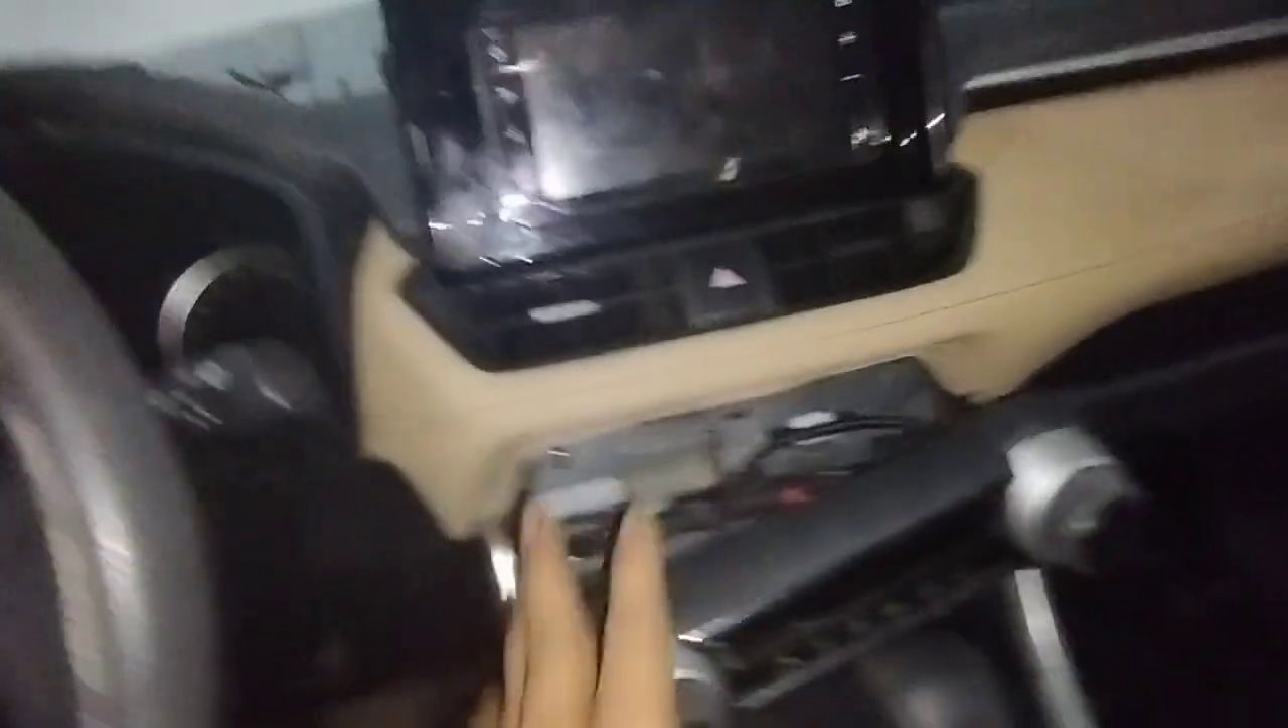सिर्फ control पेनल लगाया नहीं हूँ अभी।